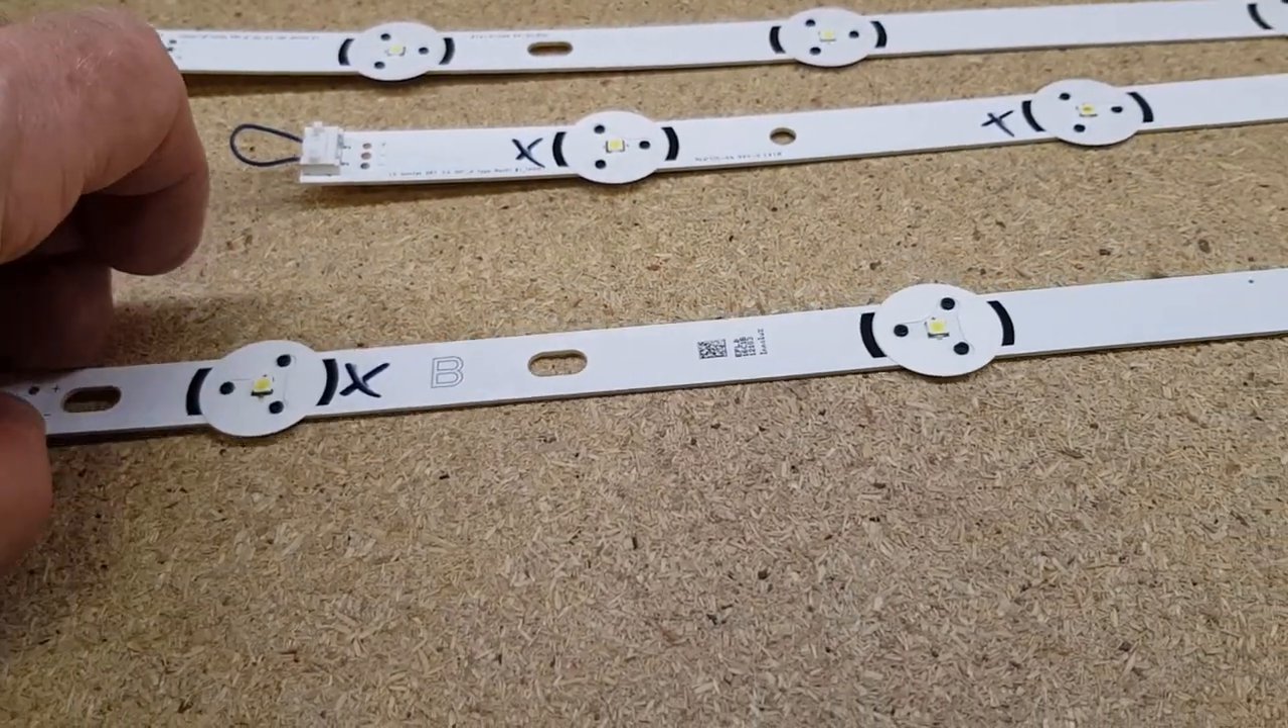So i've got the strips off.